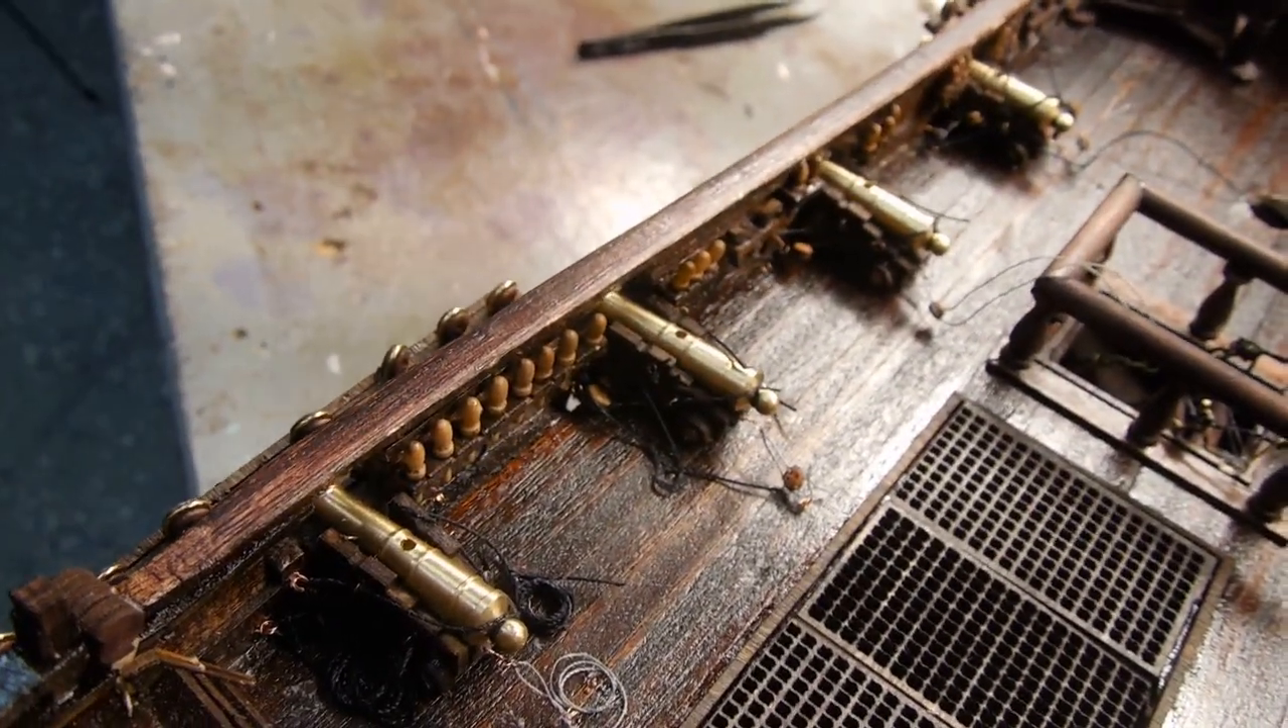You can see the brass cannons in place.